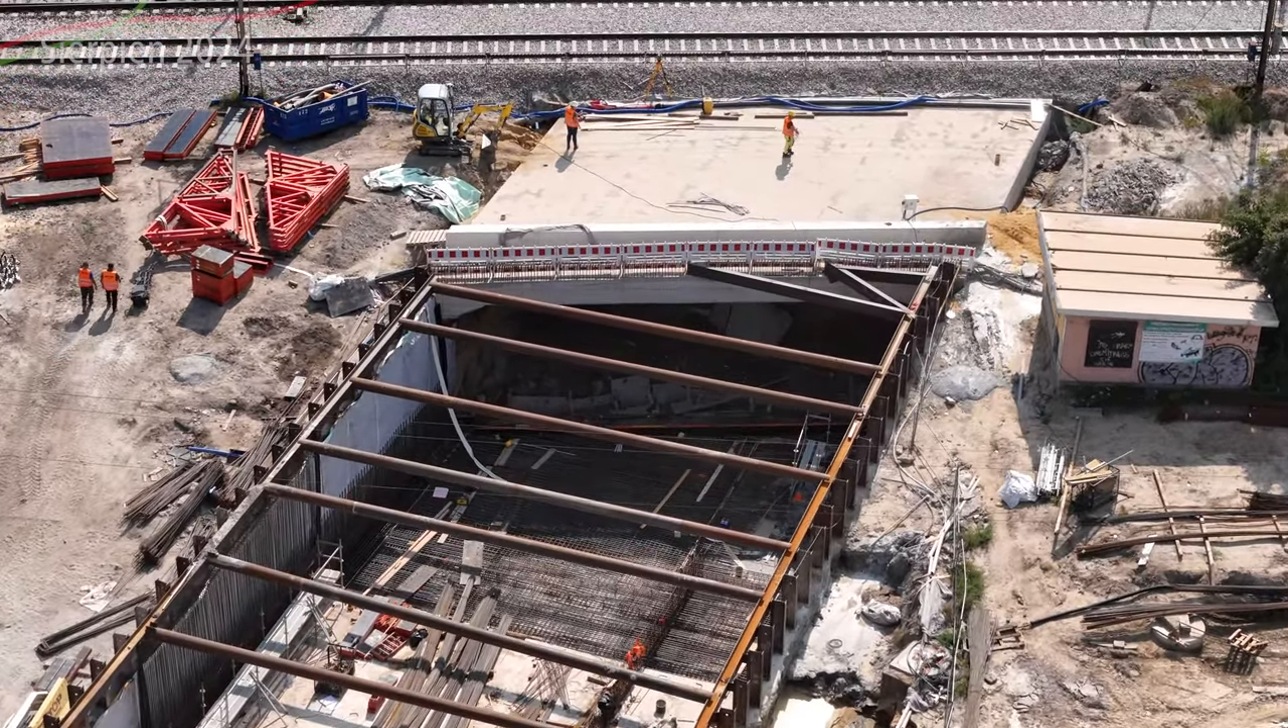Oczywiście na razie są zamontowane belki rozpierające tymczasowe.